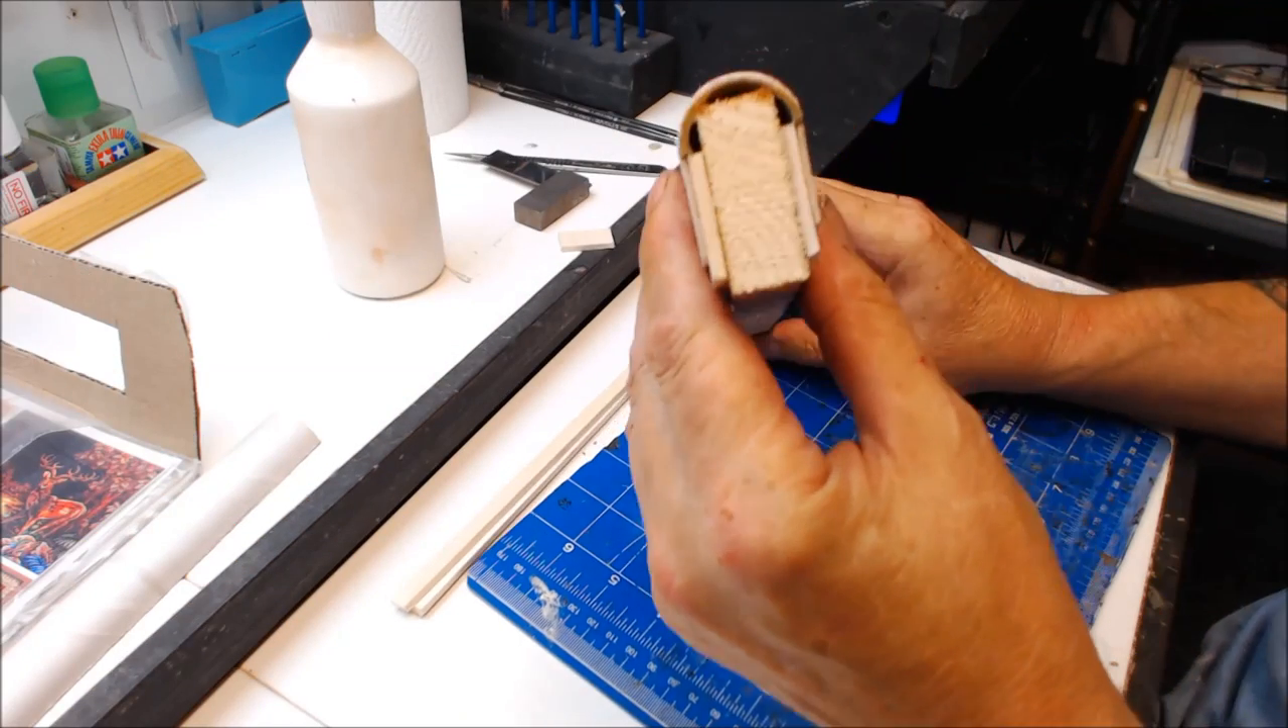Now all the bits are glued together and as you can see that's our profile now two flat sides and an arch at the top.